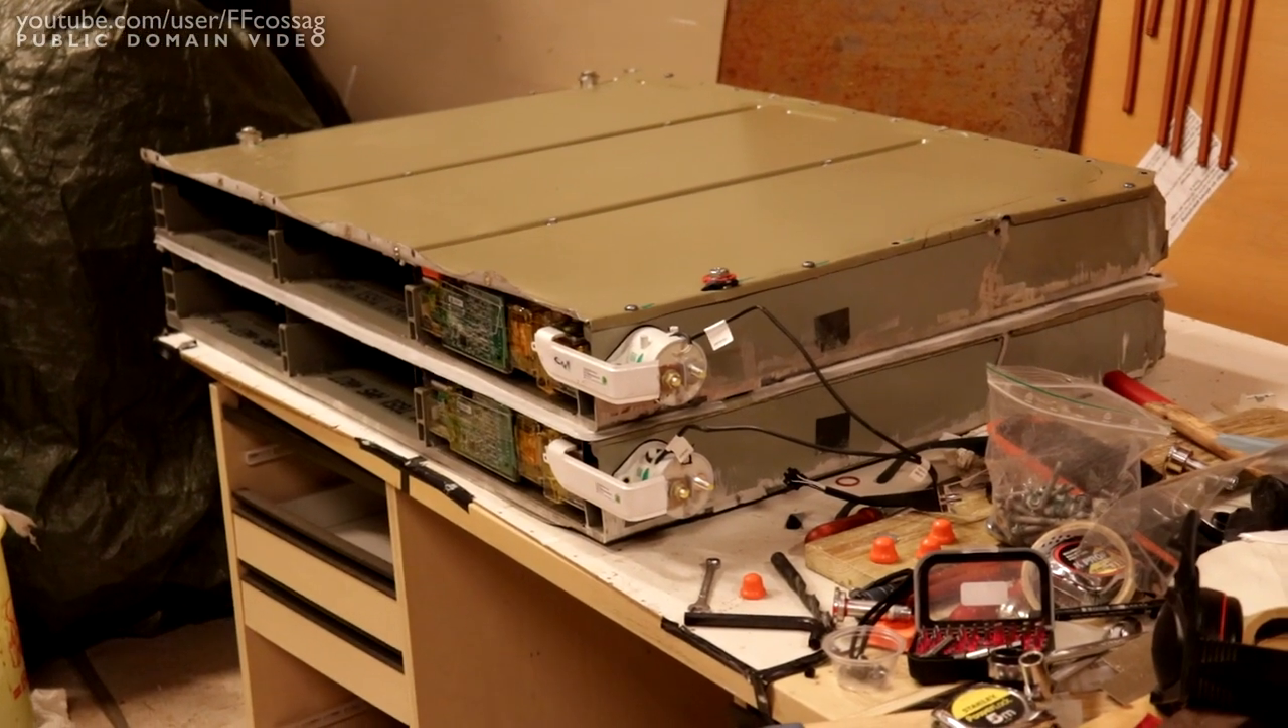So this is the first real test mount of both levels of the case and it's really turned out excellent.